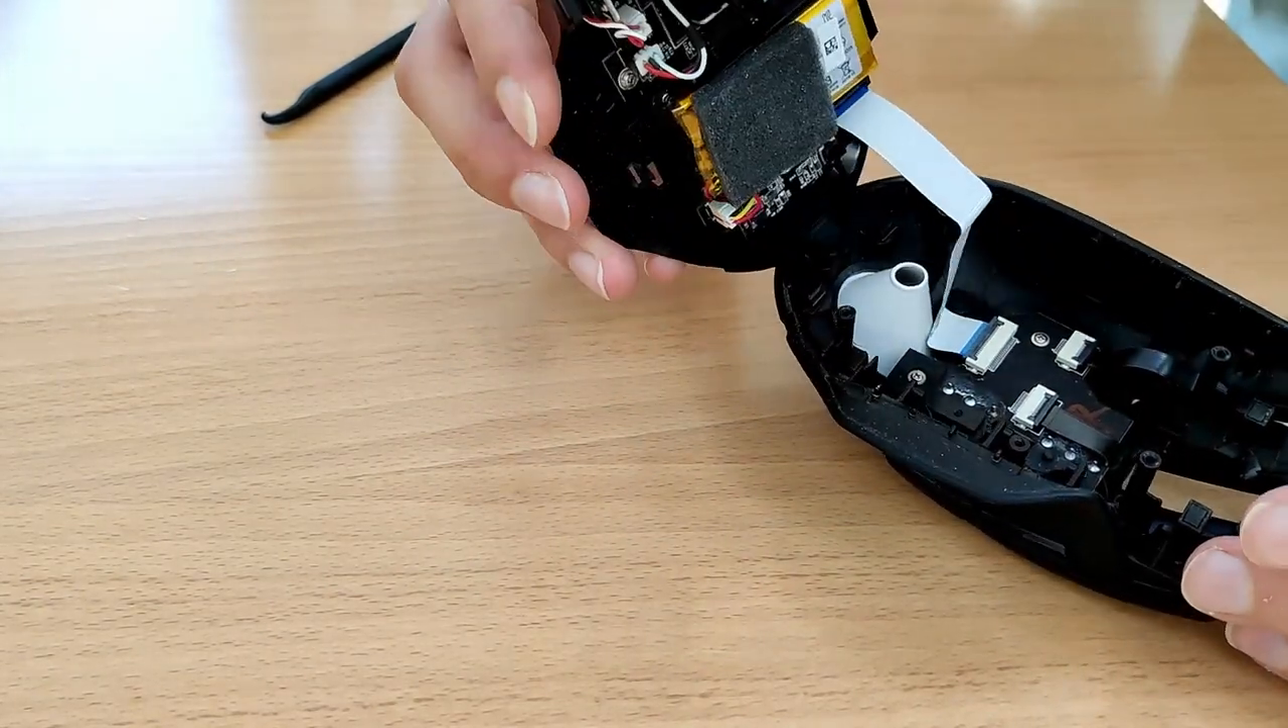After removing all five screws, I used a spudger to separate the two halves, and found this ribbon cable connecting them.